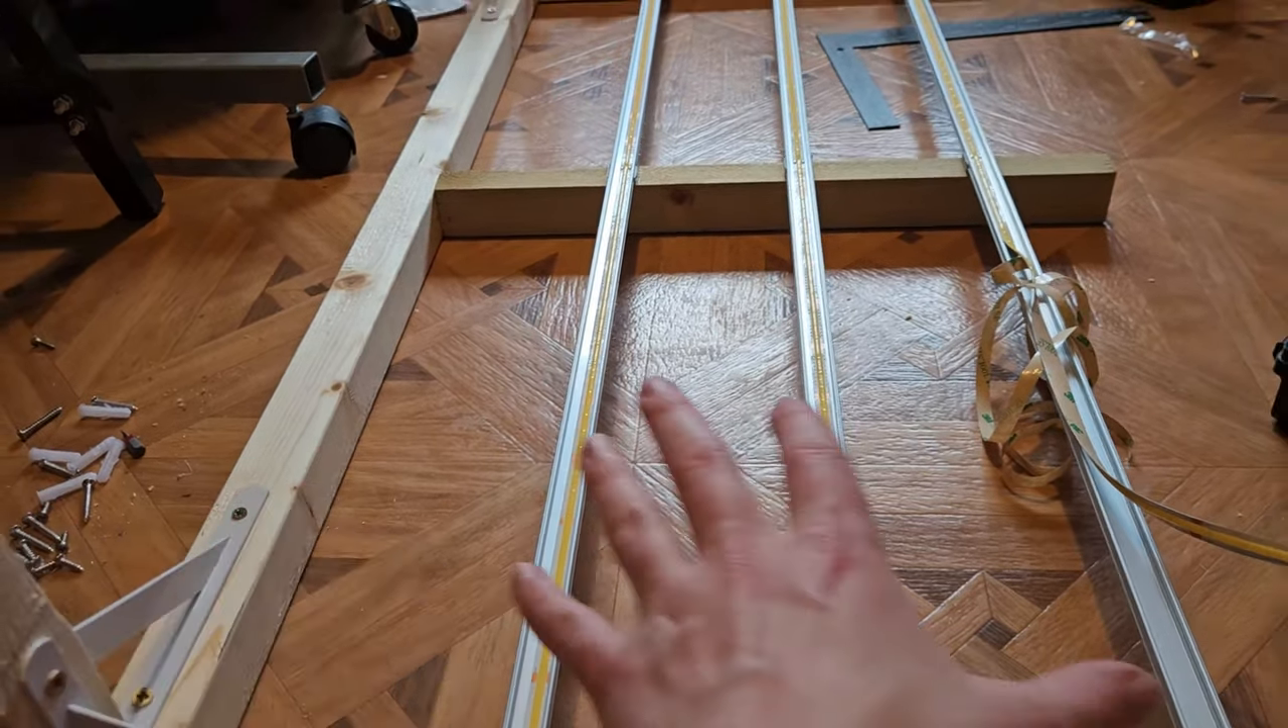Okay so as you can see I've got all three rails in. They're on 100mm spacings in between just so it spreads the light out evenly.